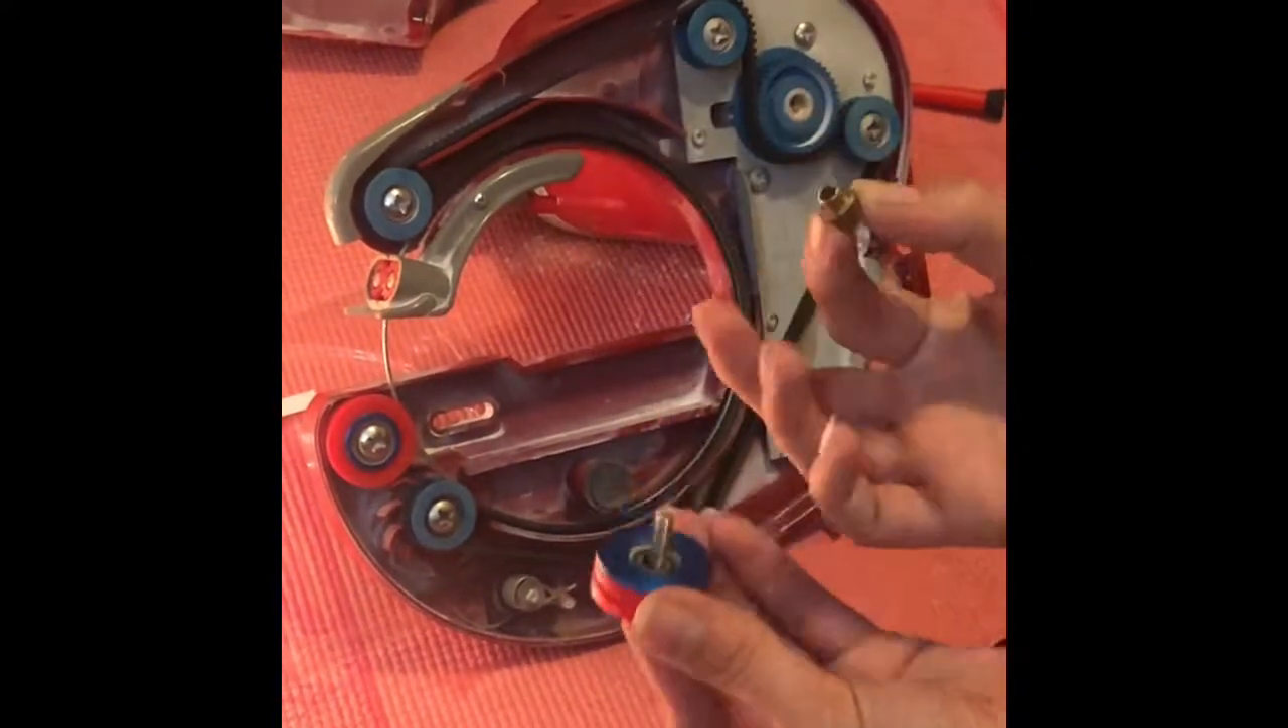All right, everybody, I've got this red rubber grommet around this blue bearing.